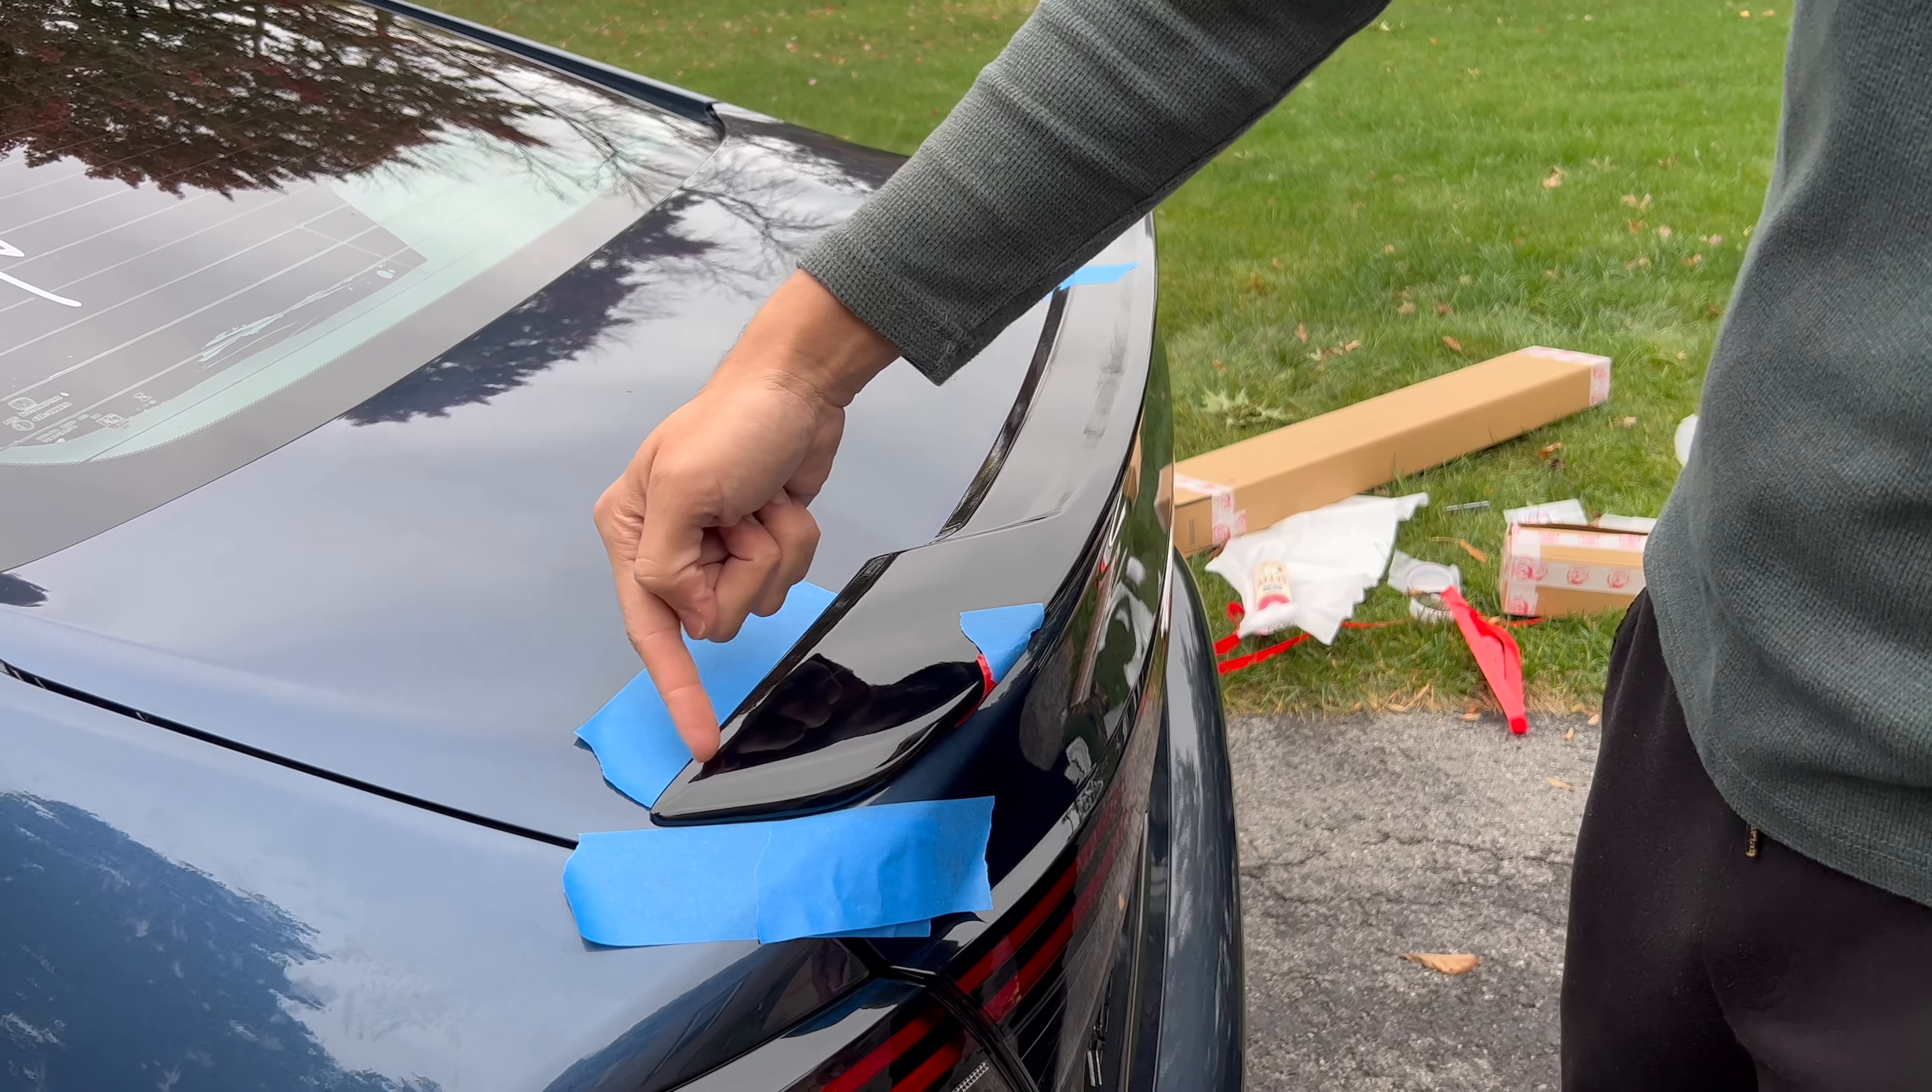All right so i've placed the spoiler on top.